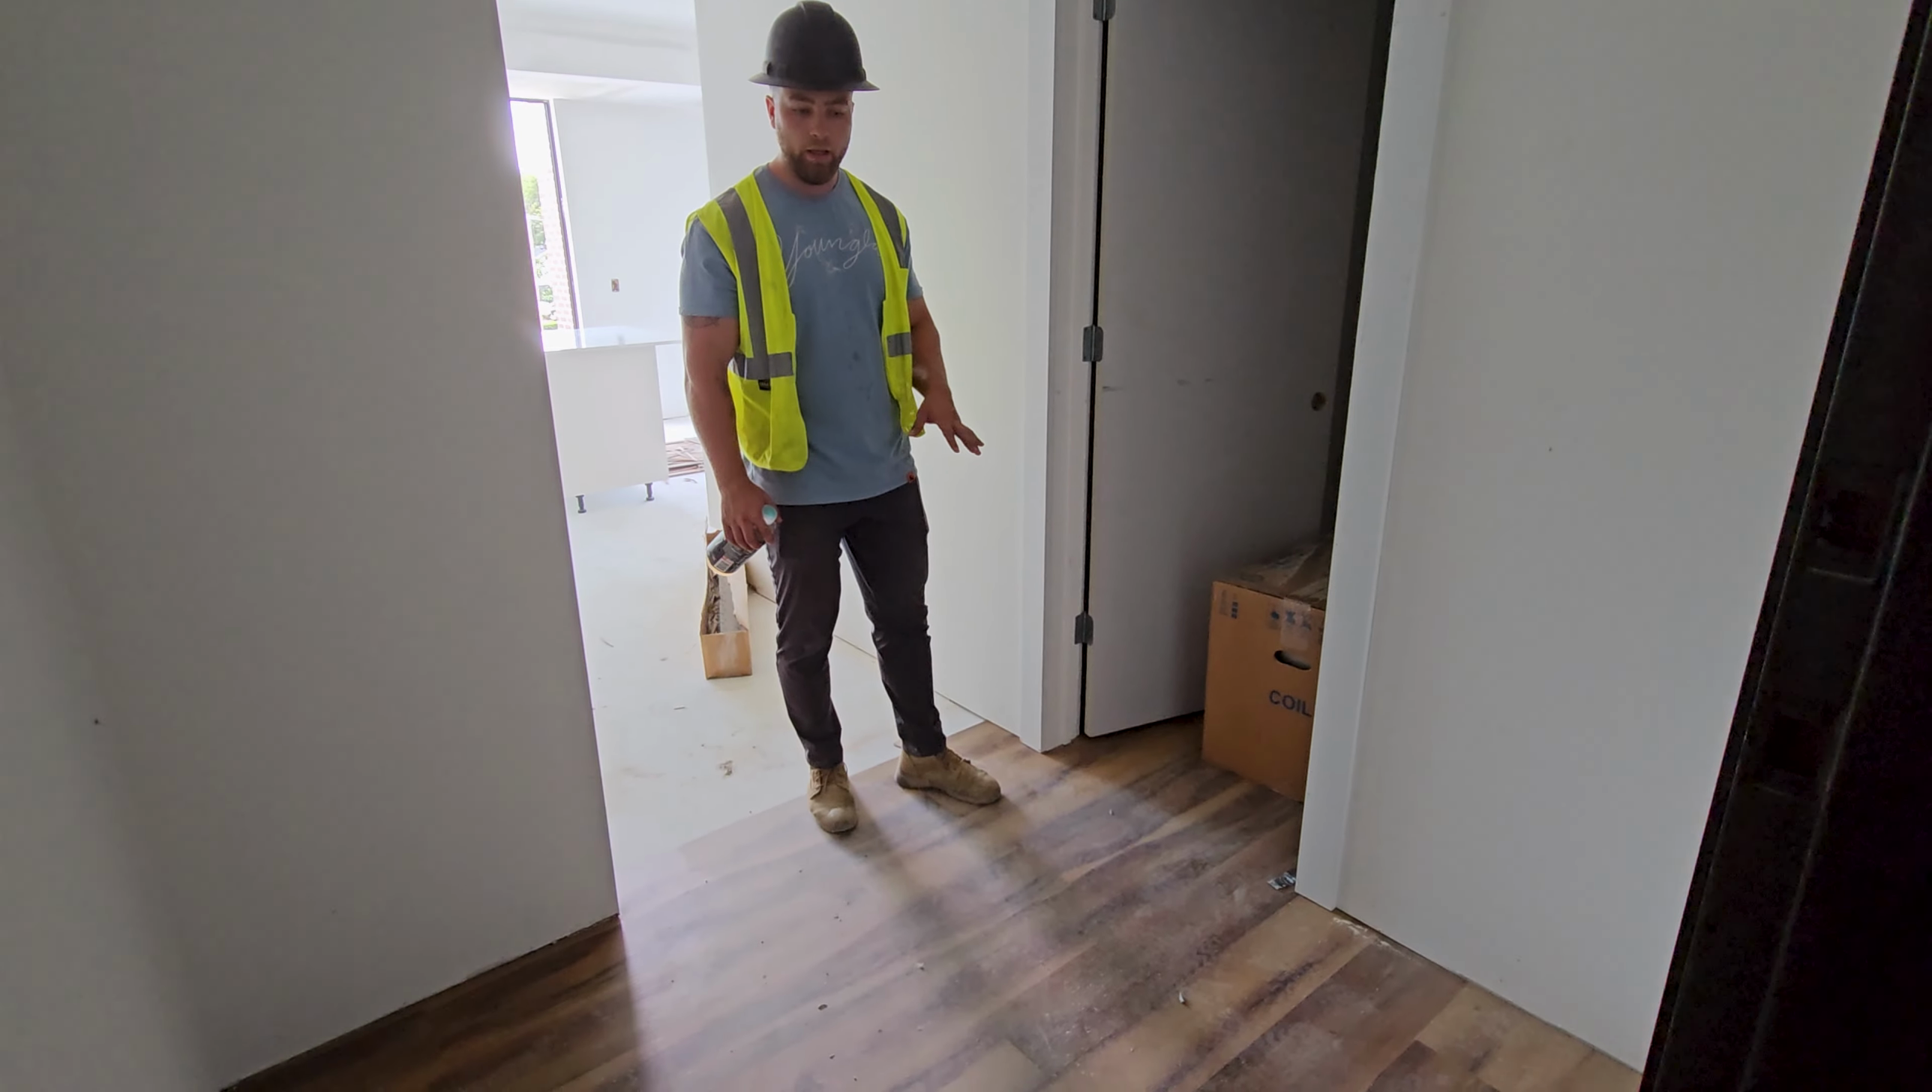So we're in one of the units that we've partially installed the flooring in.